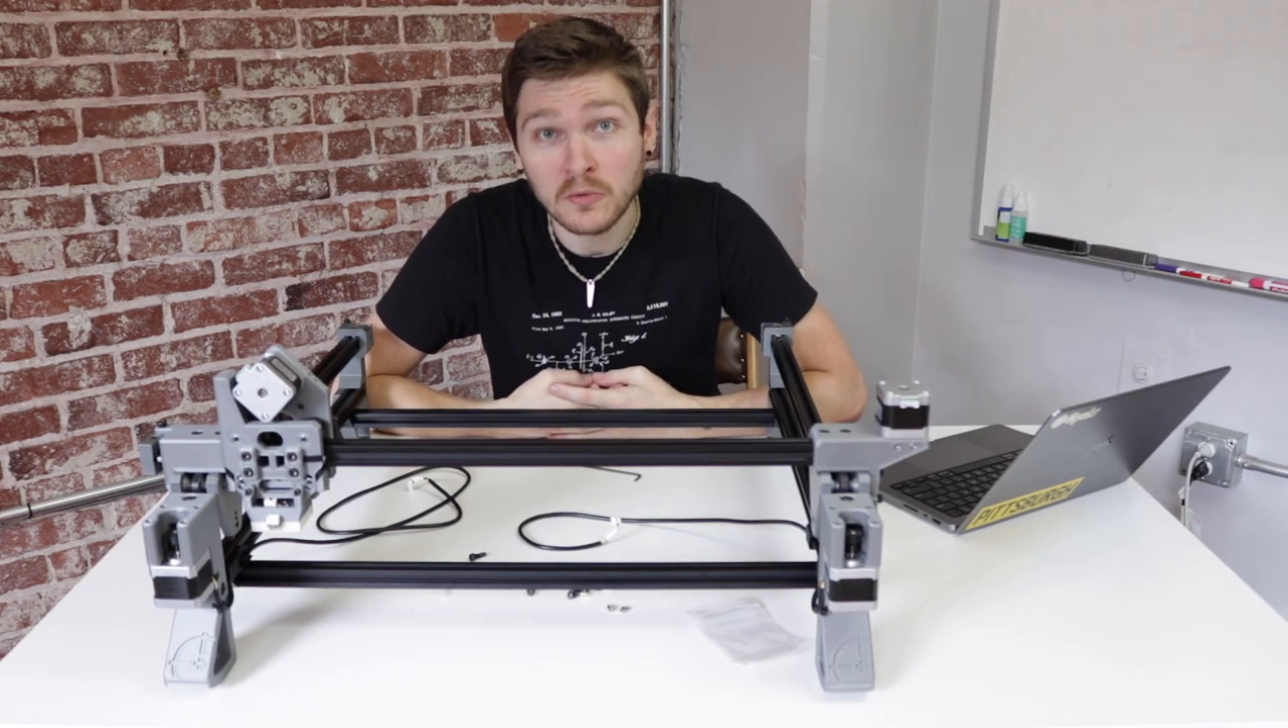That's your frame built.